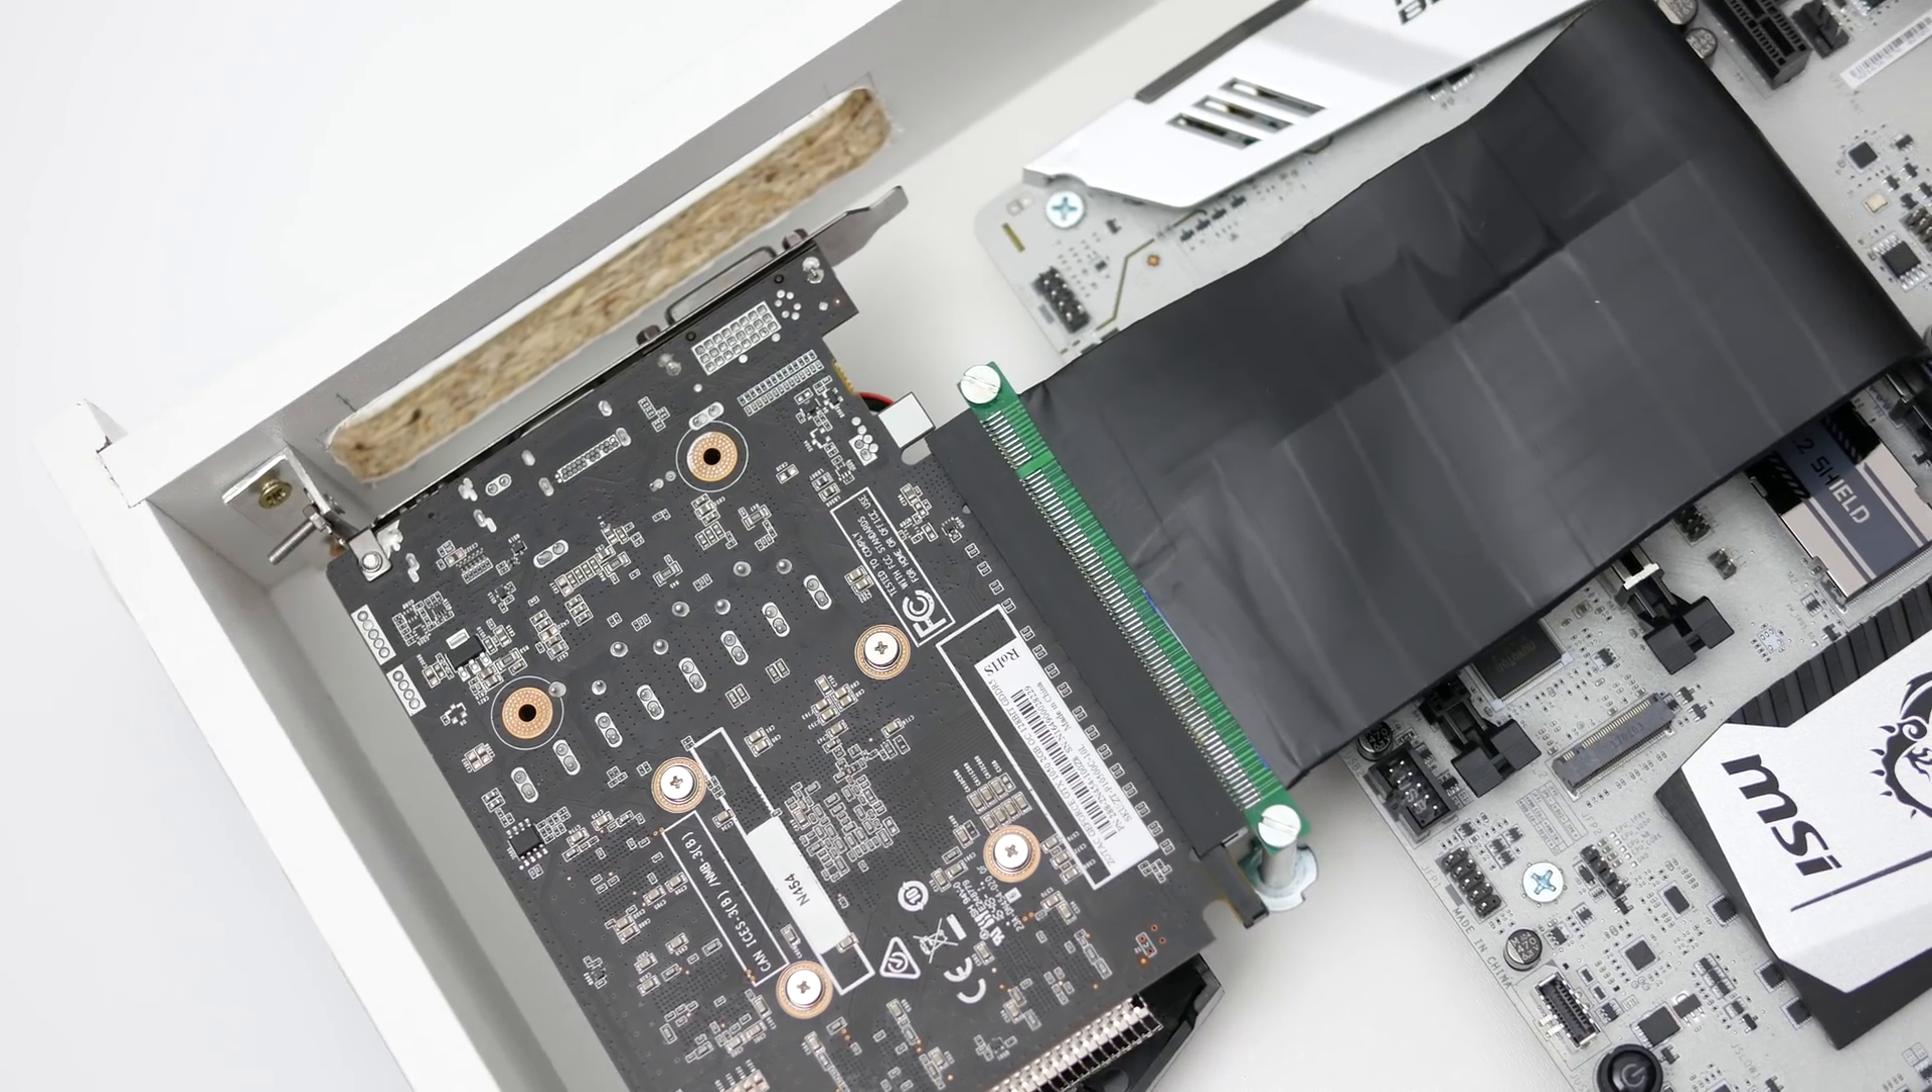The GPU slides right into the slot and it's secured to the back mounting piece with an M3 bolt.